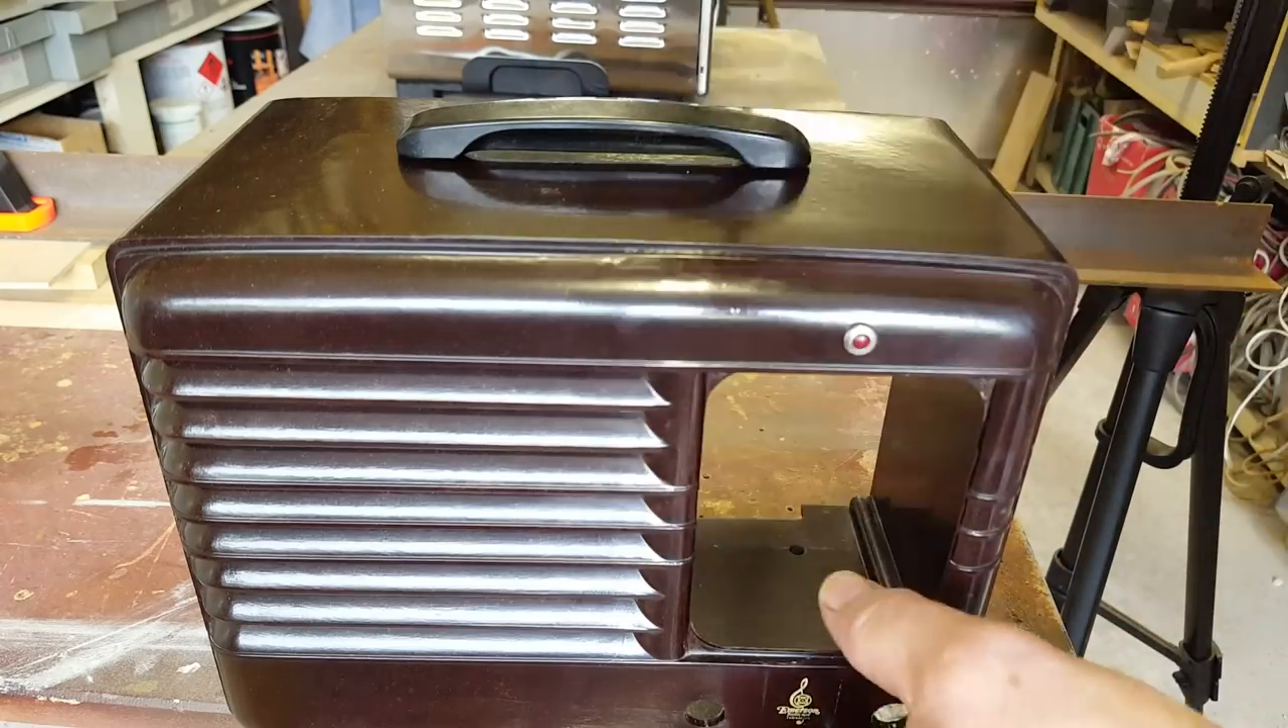So, while I was waiting for the lens to cool, I've put the handle back on, and I've fitted the little light or jewel or whatever they called it.